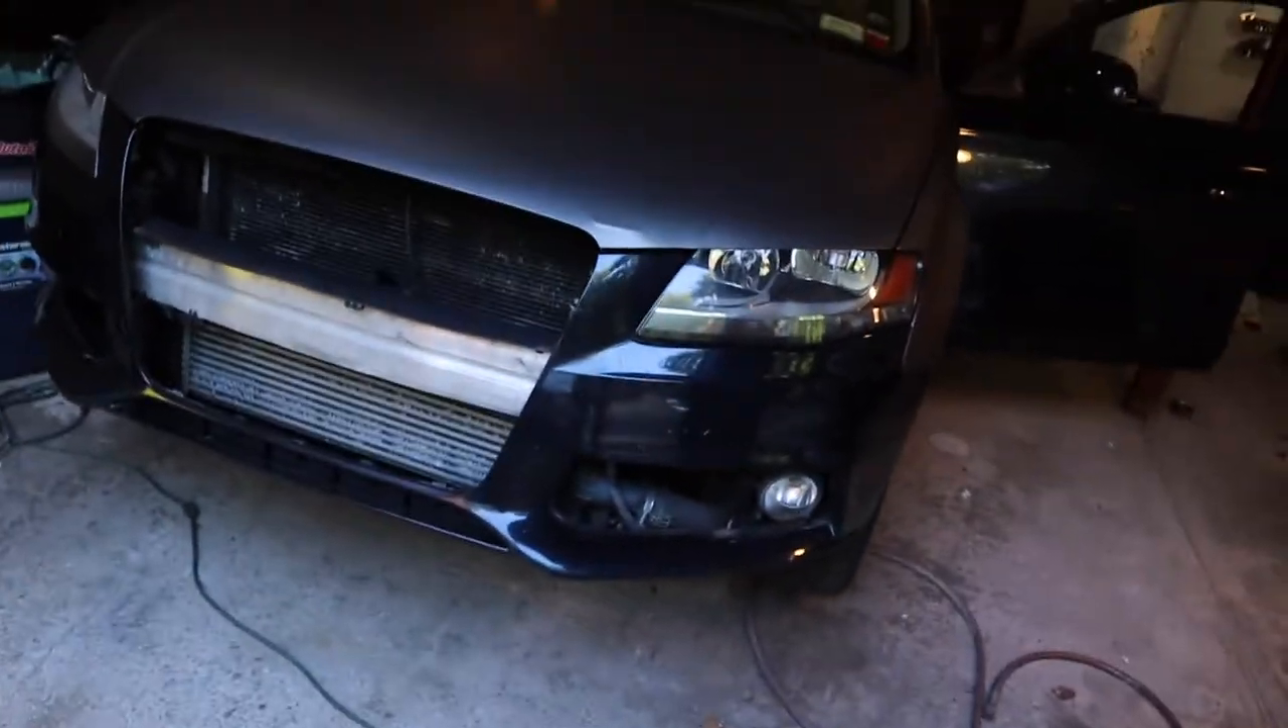Basically, you've got to strip everything off, the grill, the fog light vents. So I already went ahead and did all that.